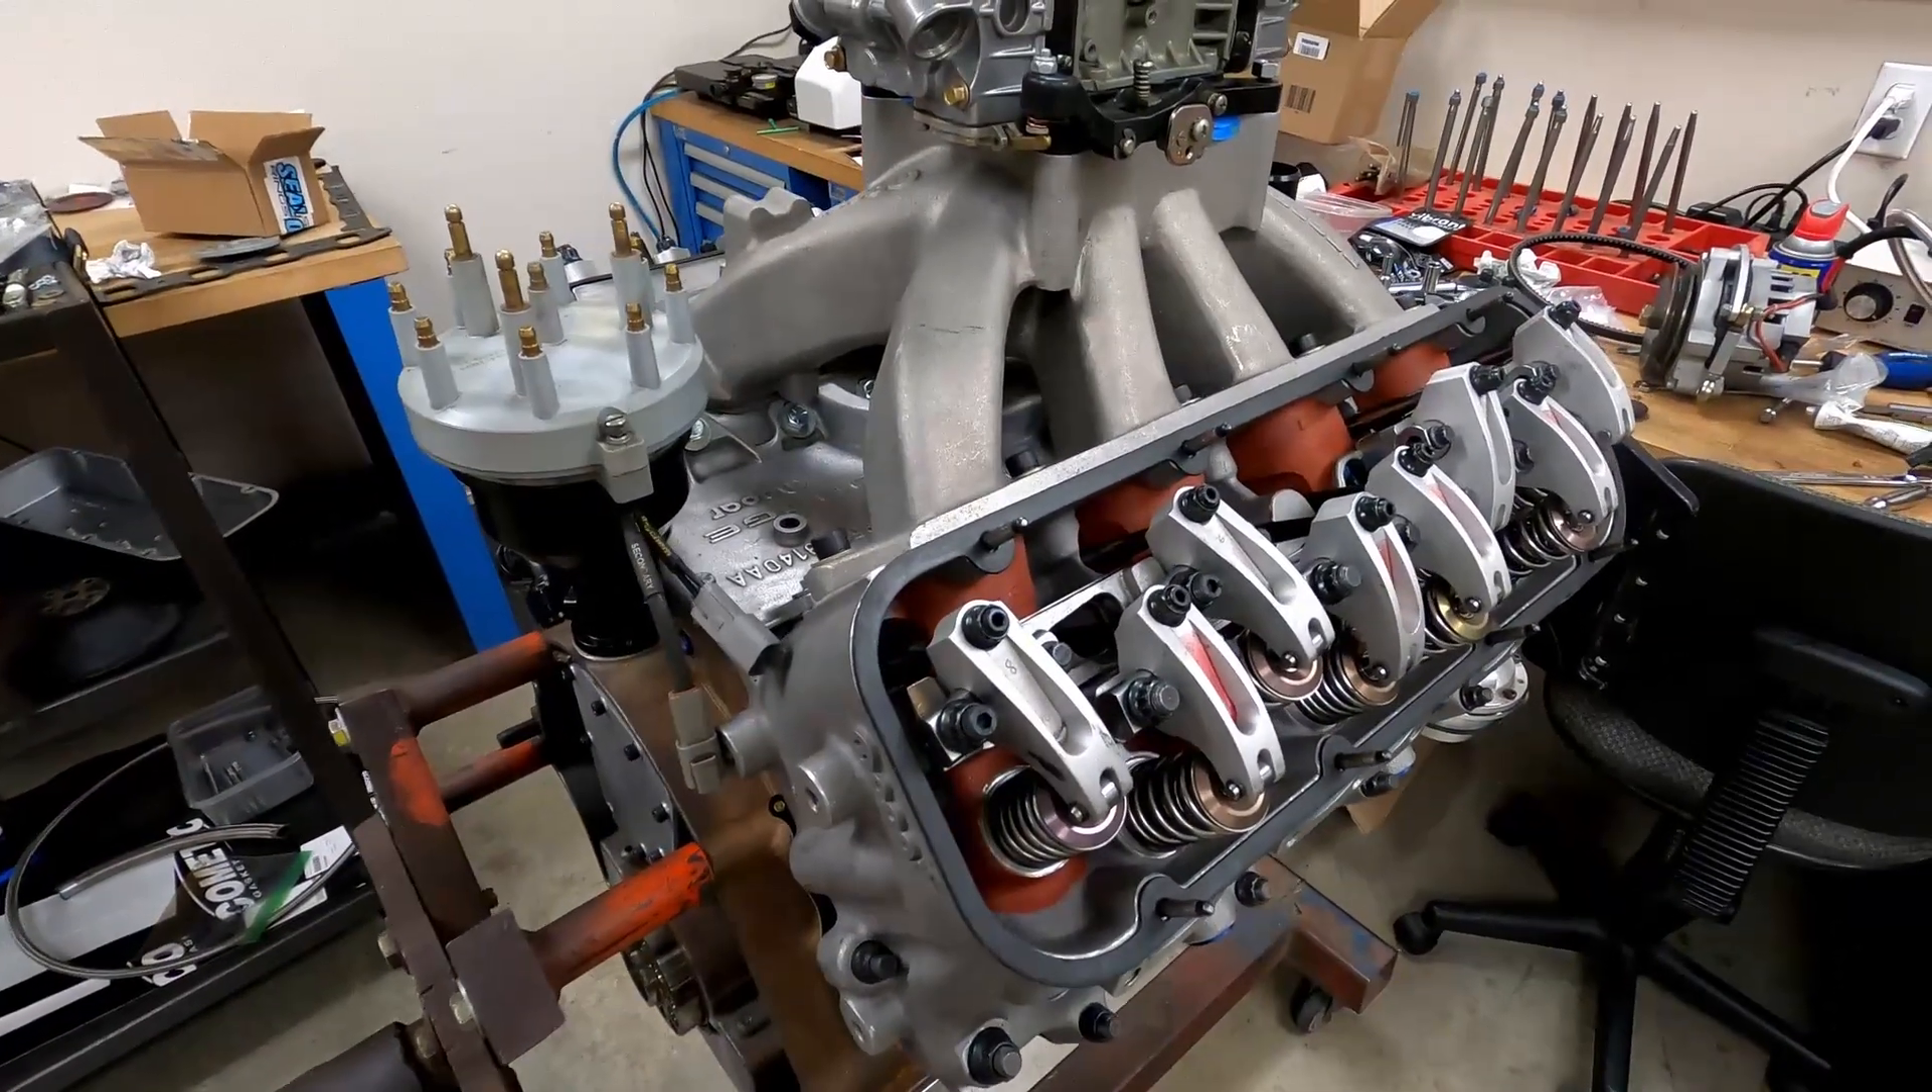Basically ready to bolt the valve covers on and this thing is done.